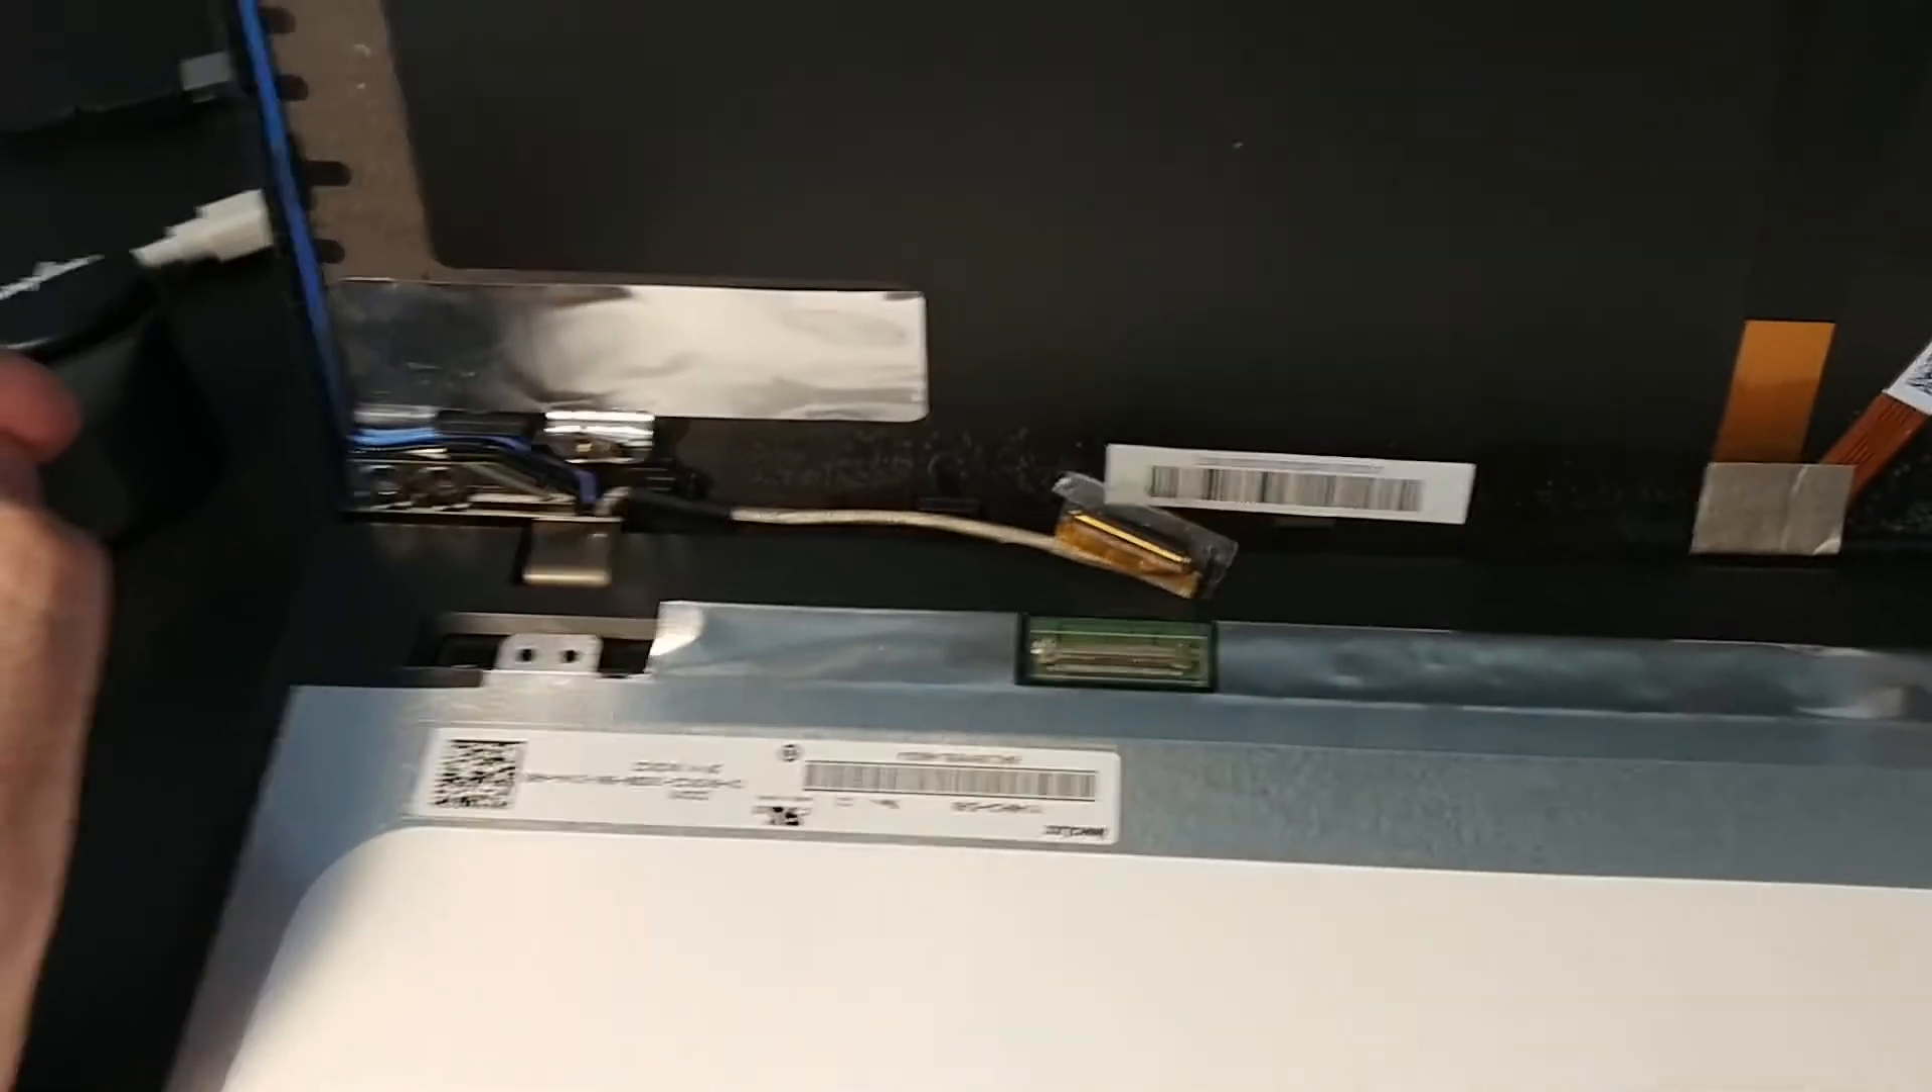I've just gently placed my new display down on top of my keyboard. The 30 pin cable is up here, ready to be connected to the new display.